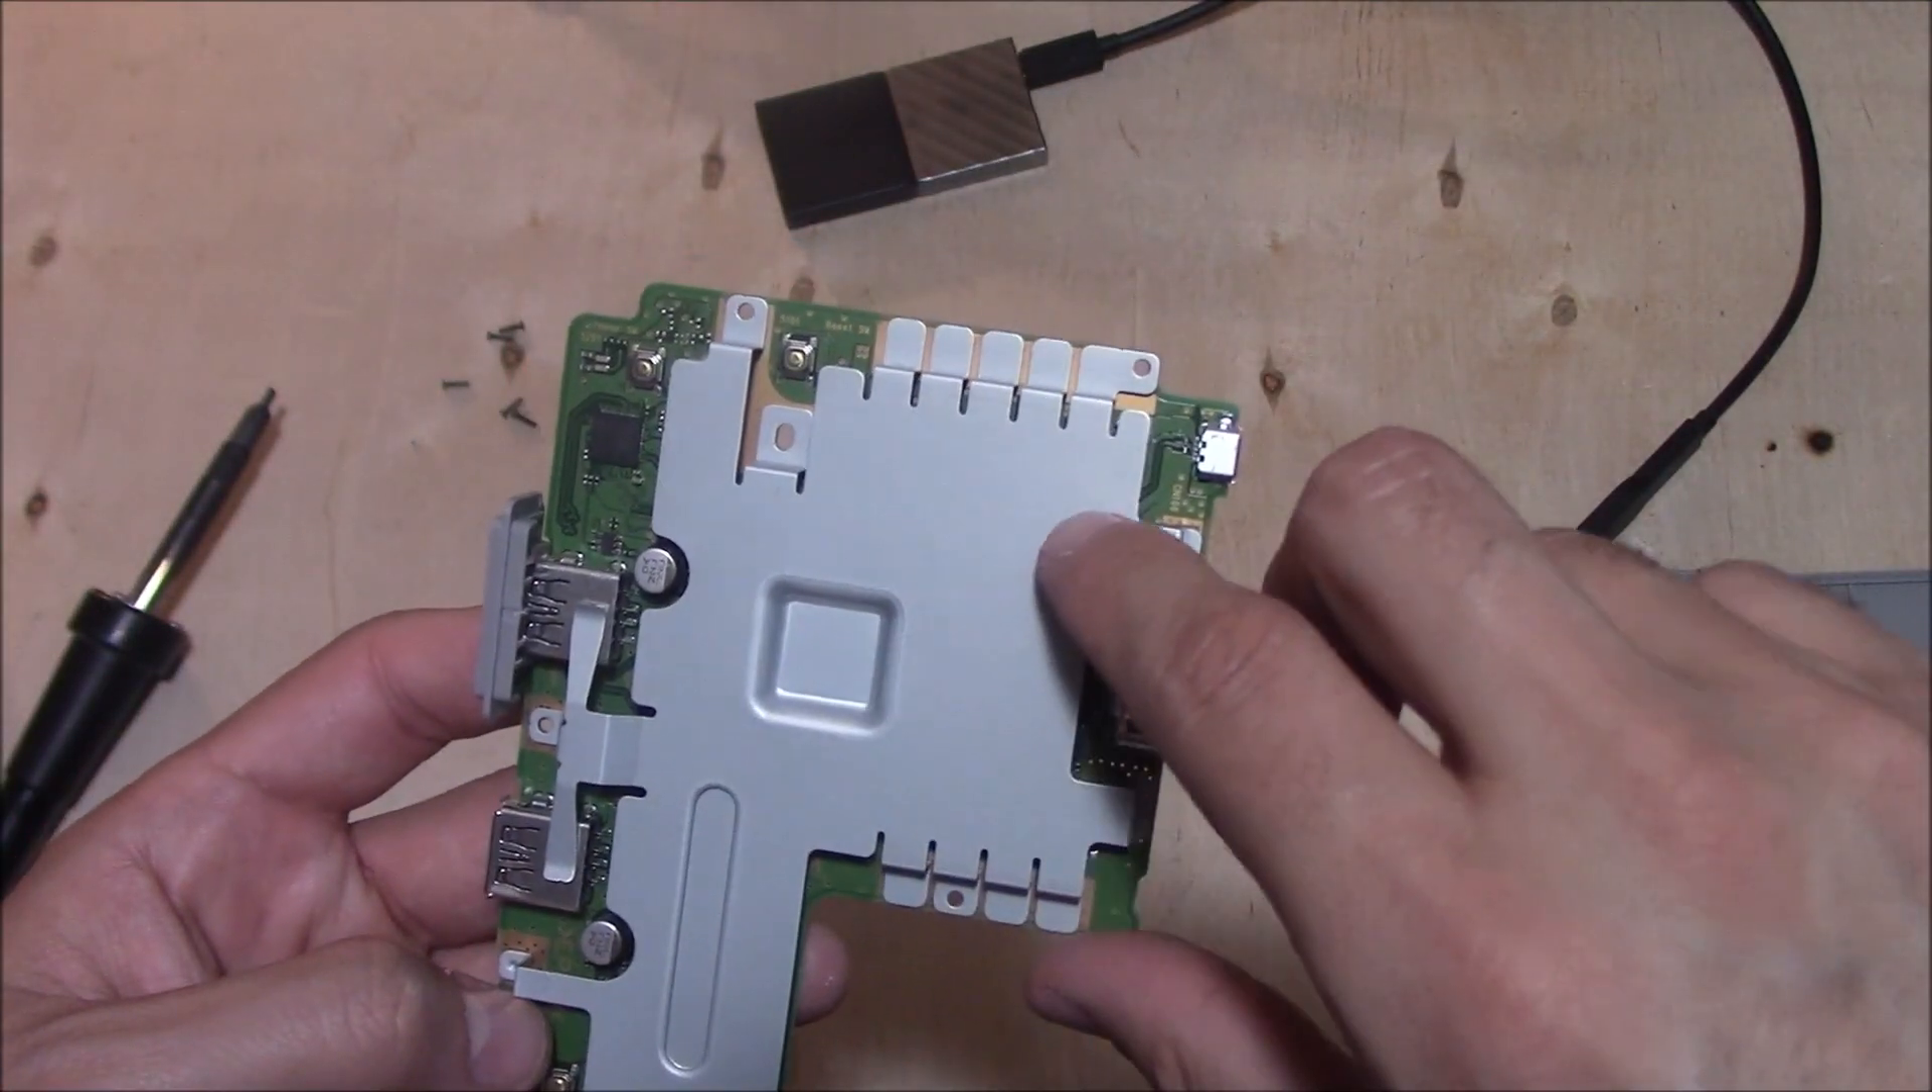And out comes the motherboard. Now, we still have this heat shield or heat sink.